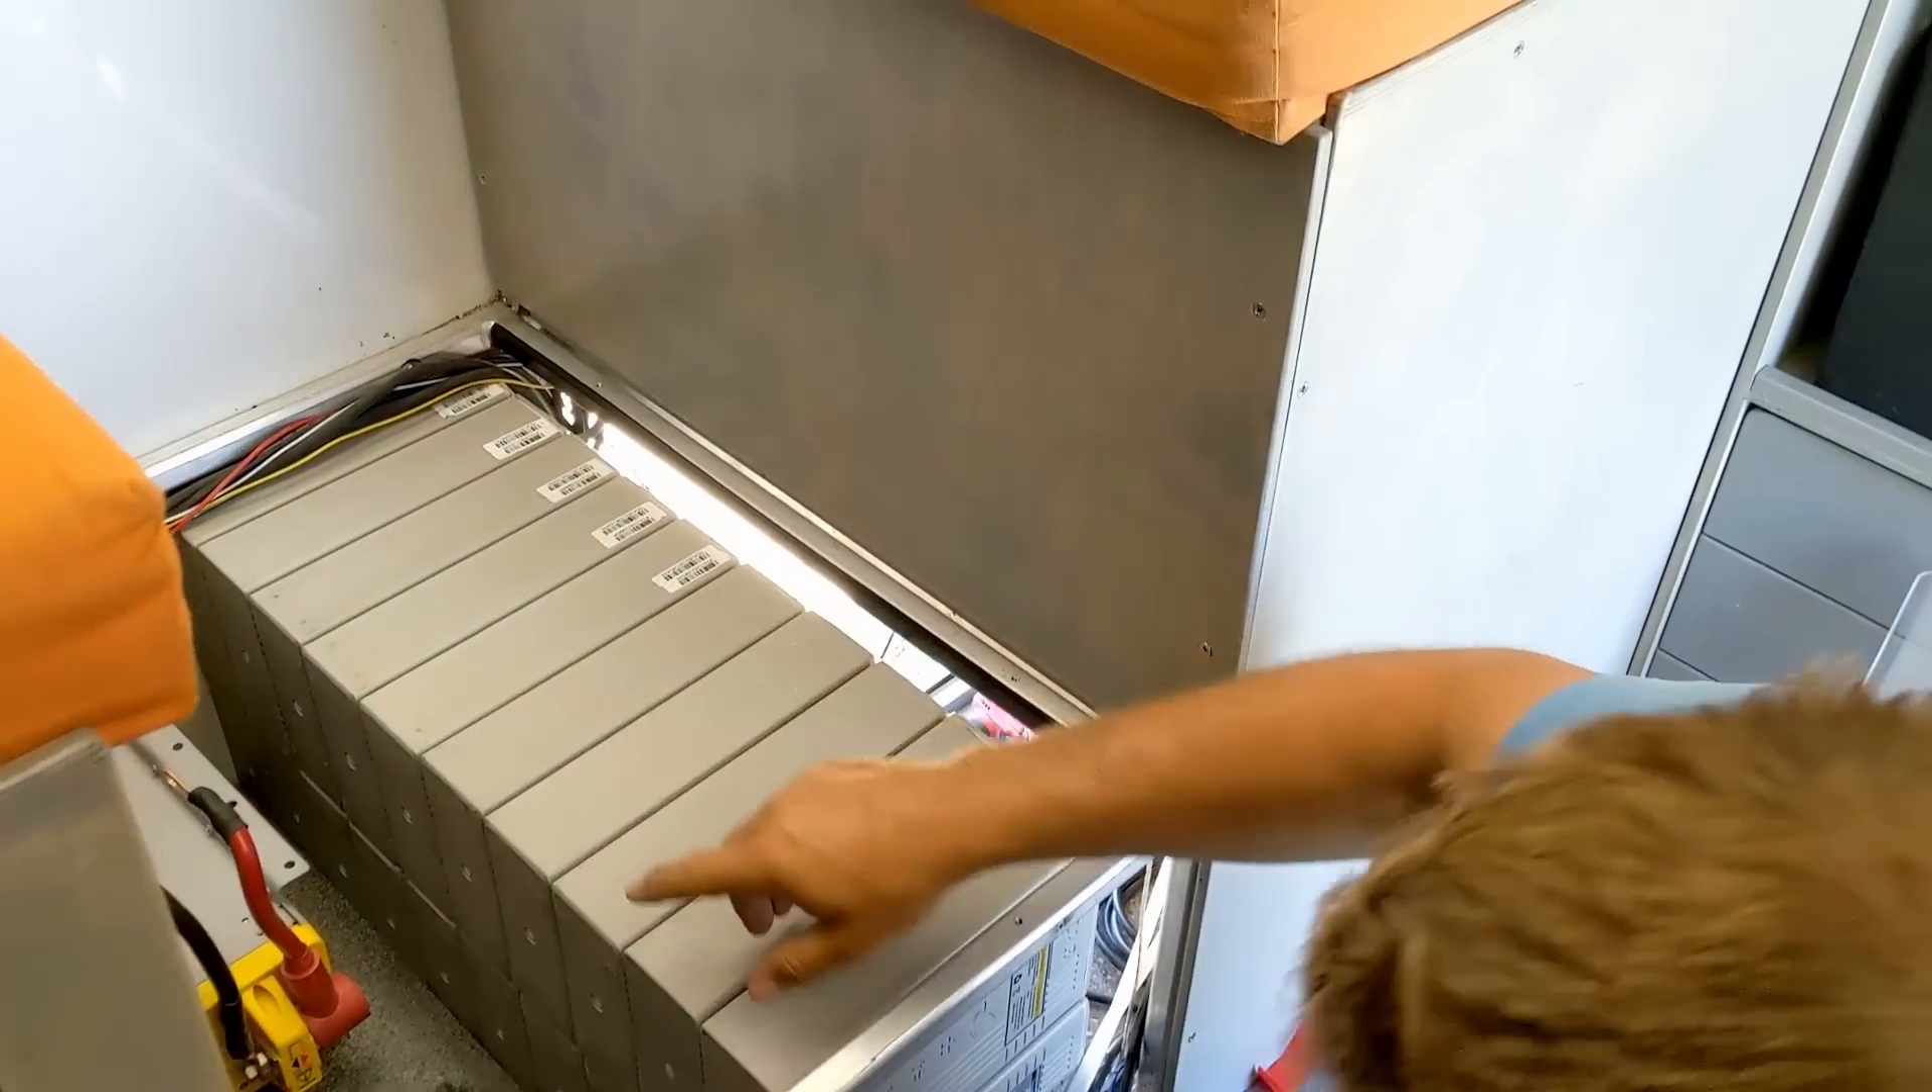Okay guys got it all in as you can see 20 cells fits in here super tight.